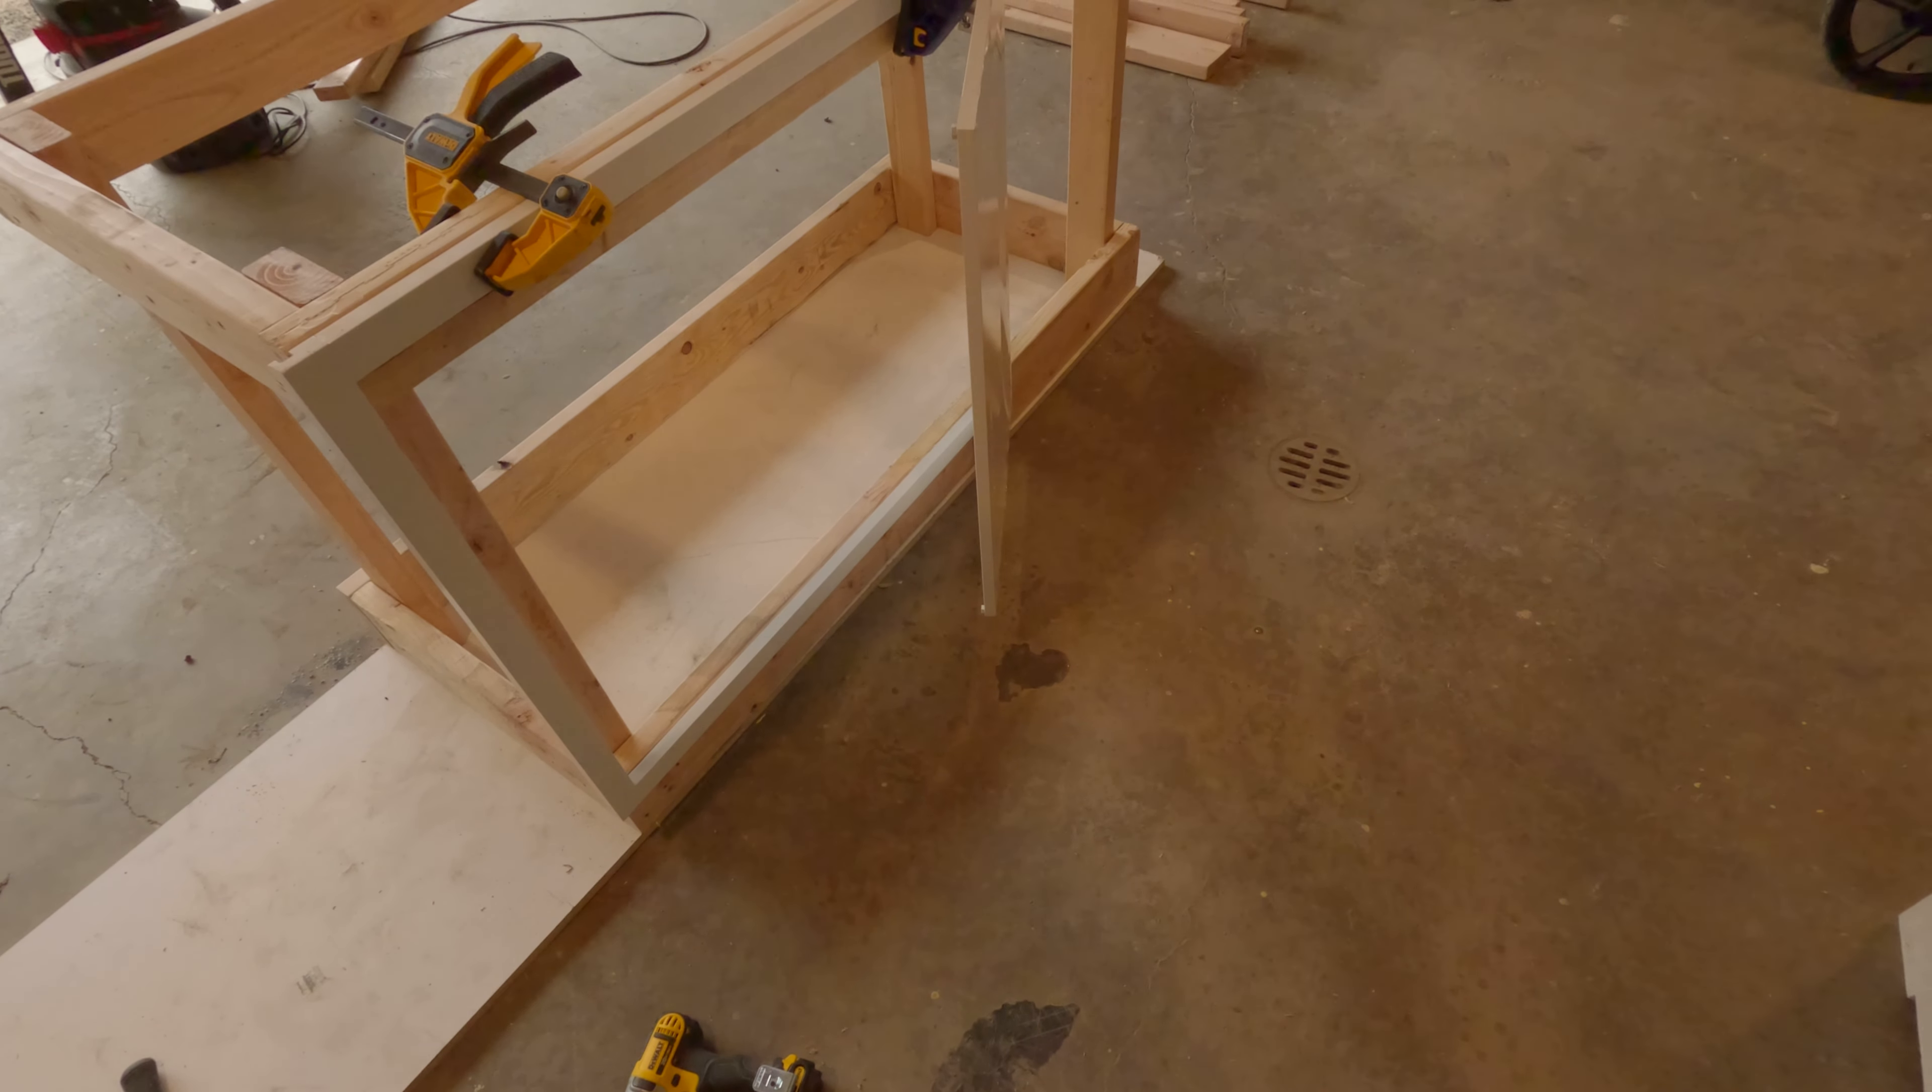Did a temporary fit of the face frame just to see how it's looking.